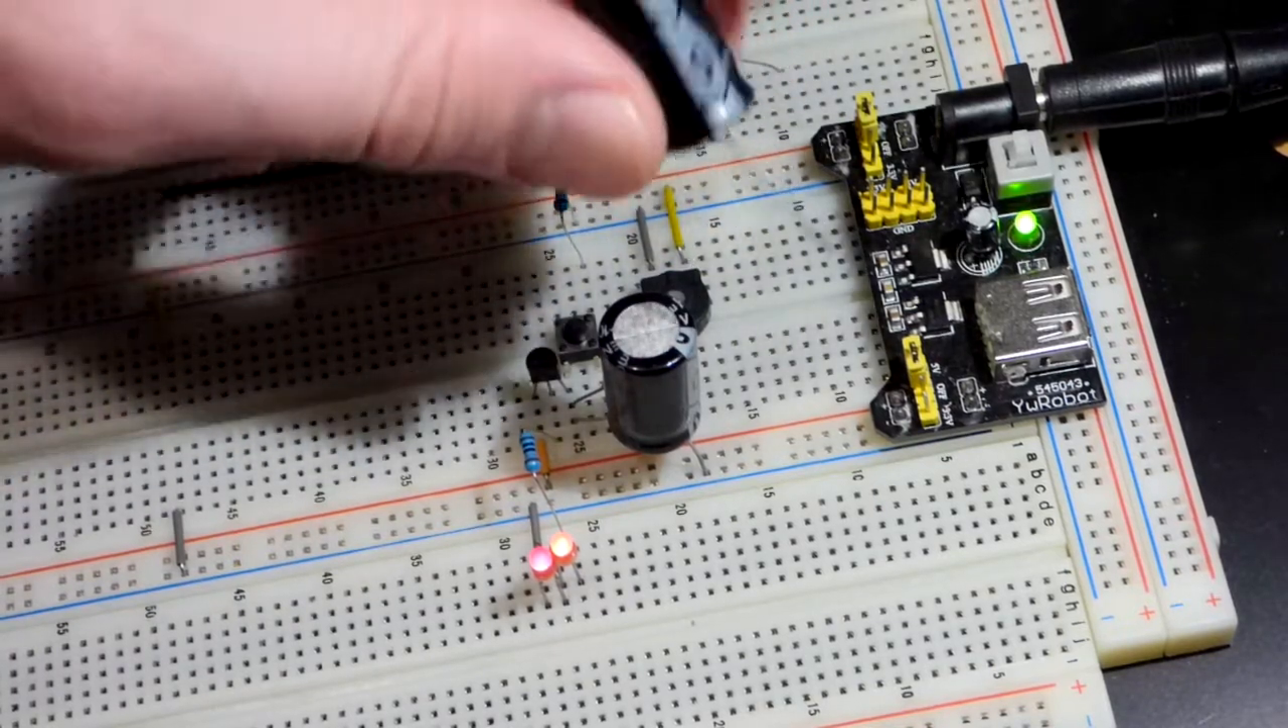So we swapped out the 2 .2 microfarad capacitor for a 470 microfarad capacitor, as you can see there.